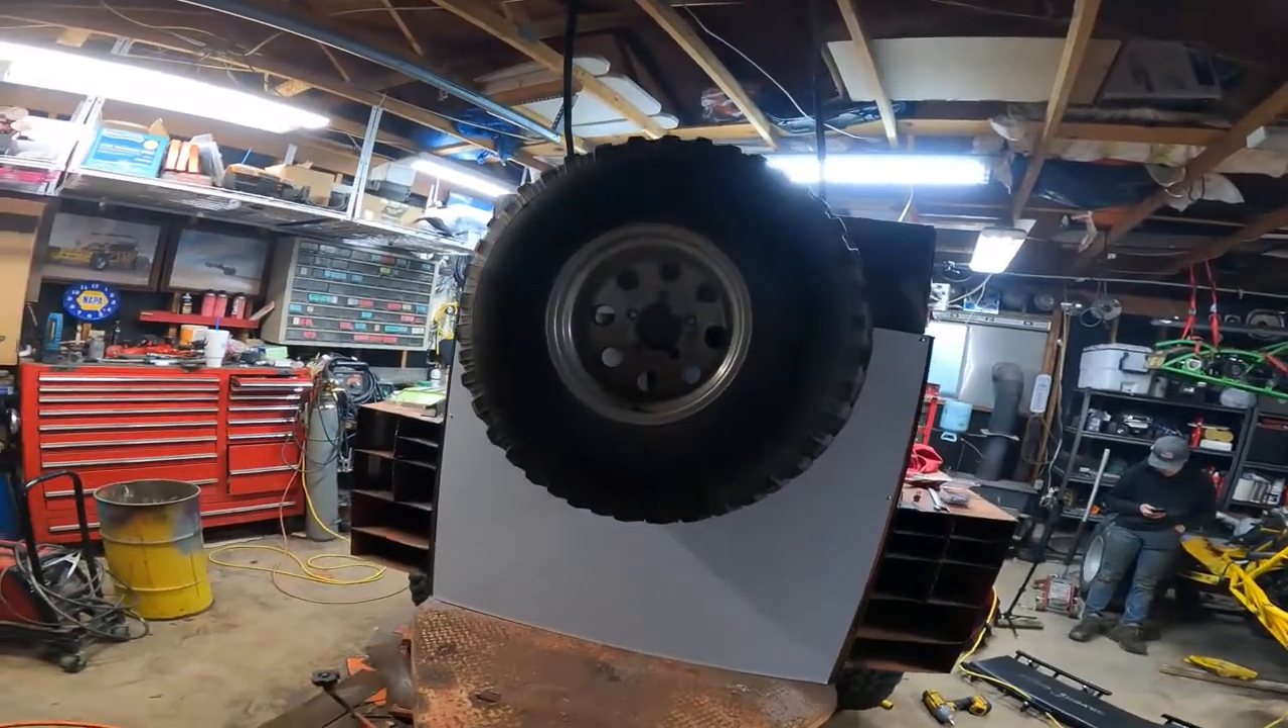All right, front panel's on, spares on. It's all mounted on there. It seems pretty solid.